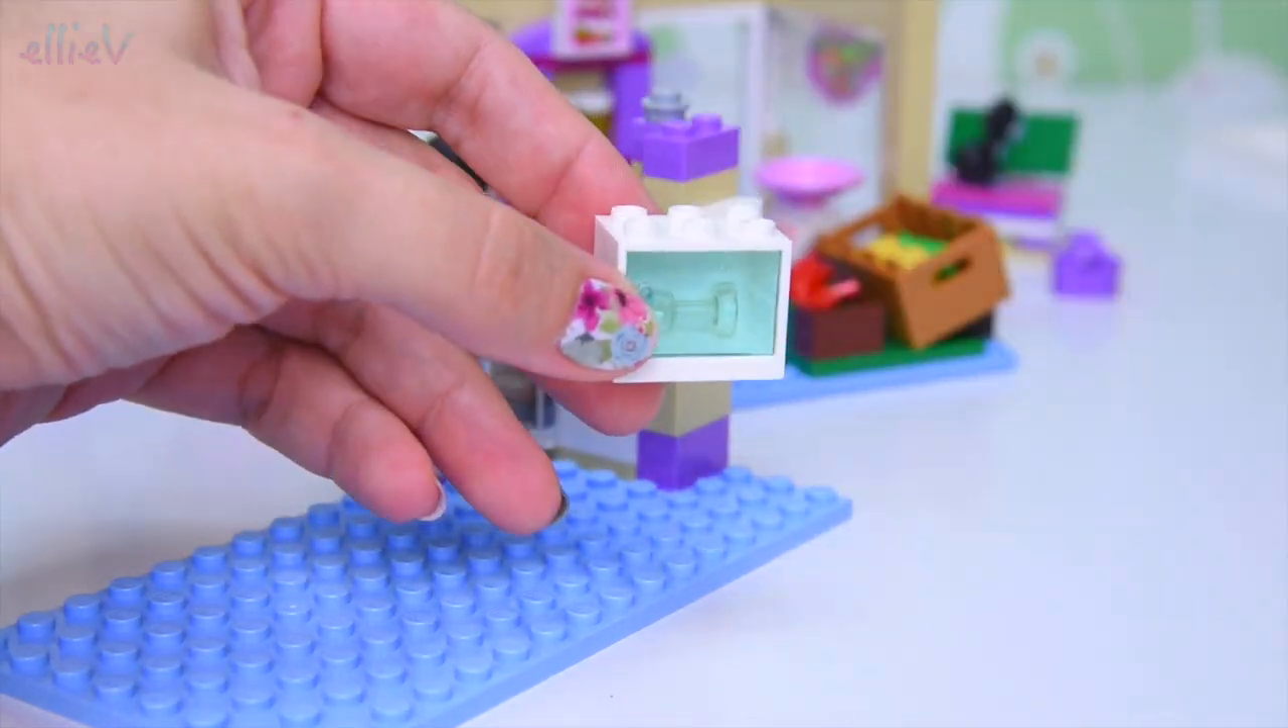Here we have a glassed cabinet with a glass in it which has to lie down because it doesn't fit in there standing up.